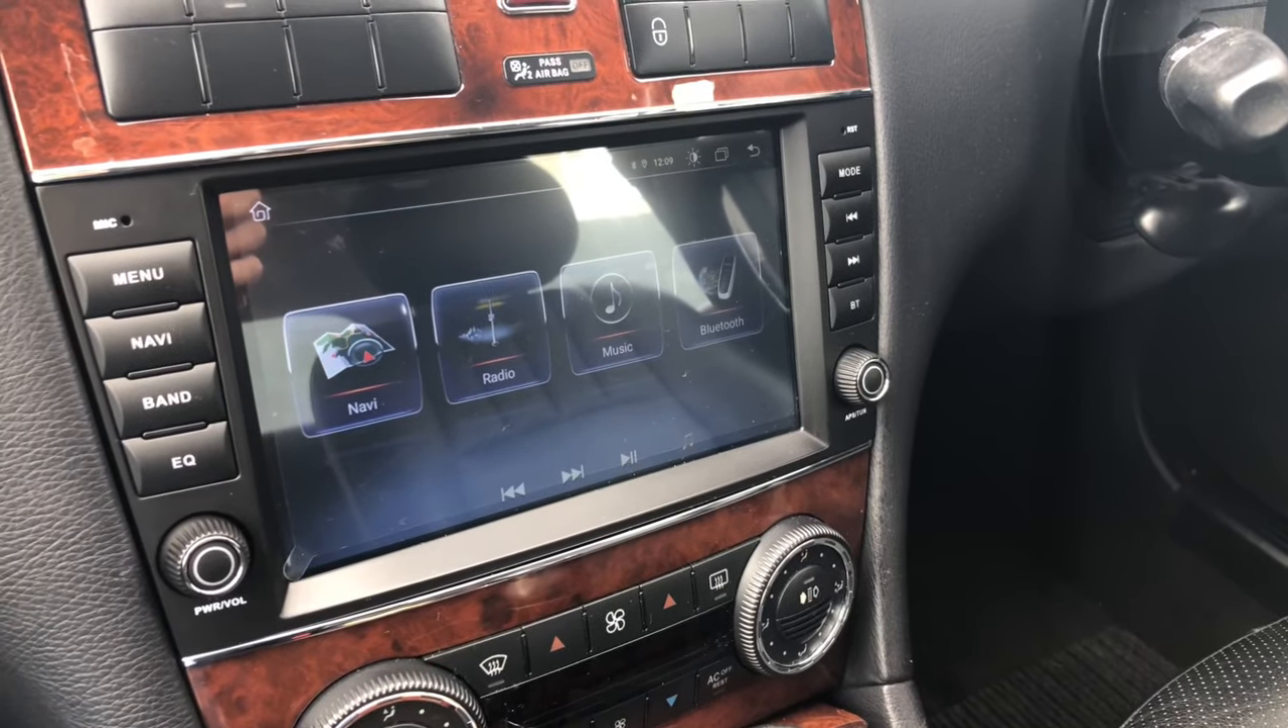I finished installing this Android head unit last night.